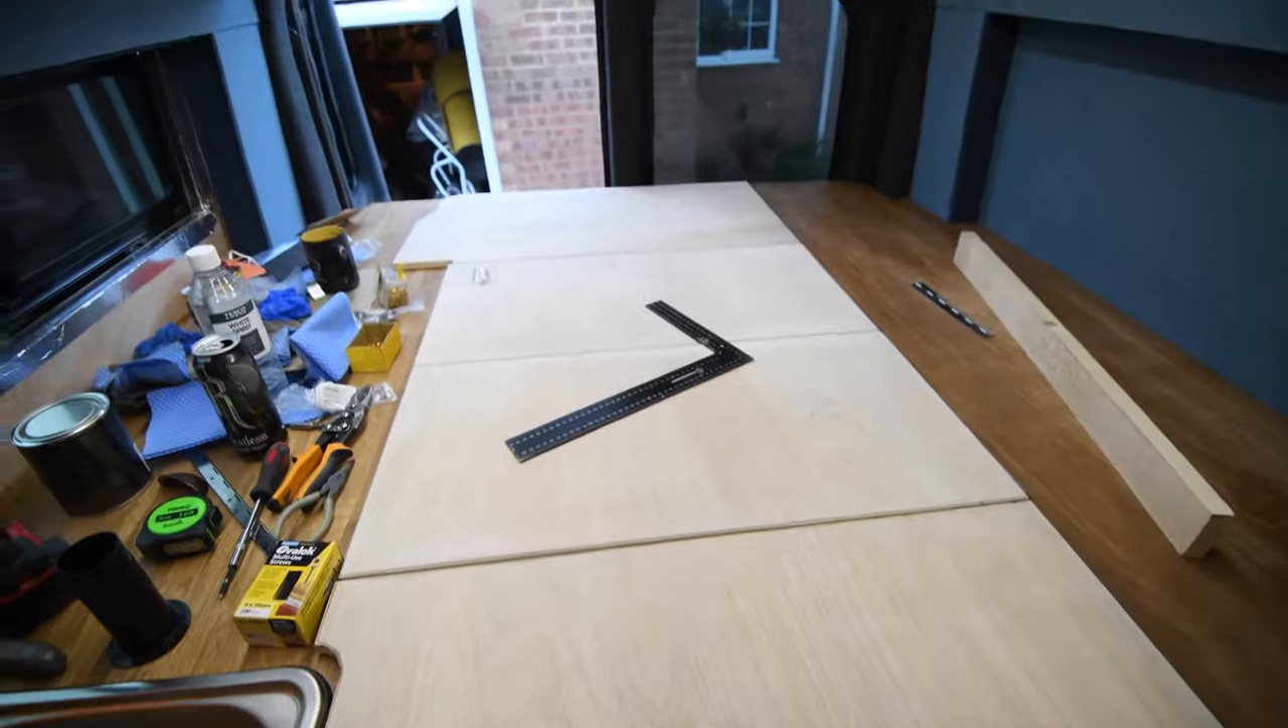The four bed panels they're all temporary mounted because they still need painting.